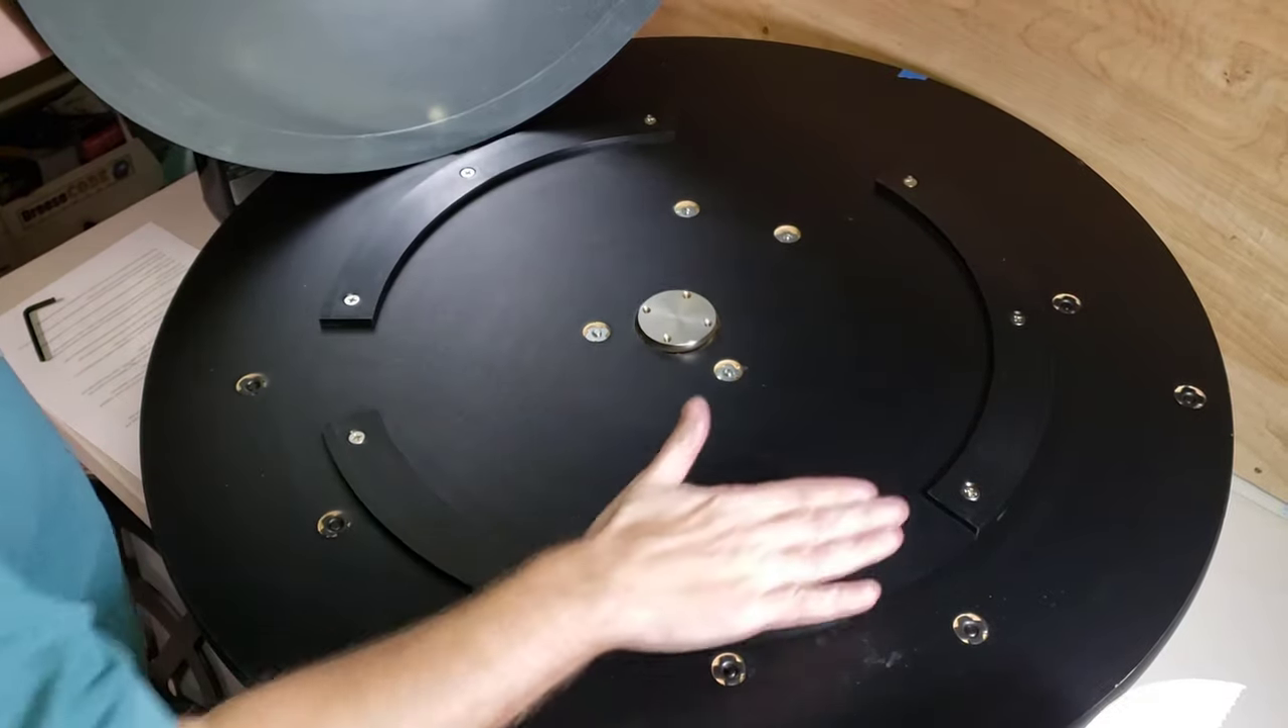We have these three plastic sections right here bolted down.